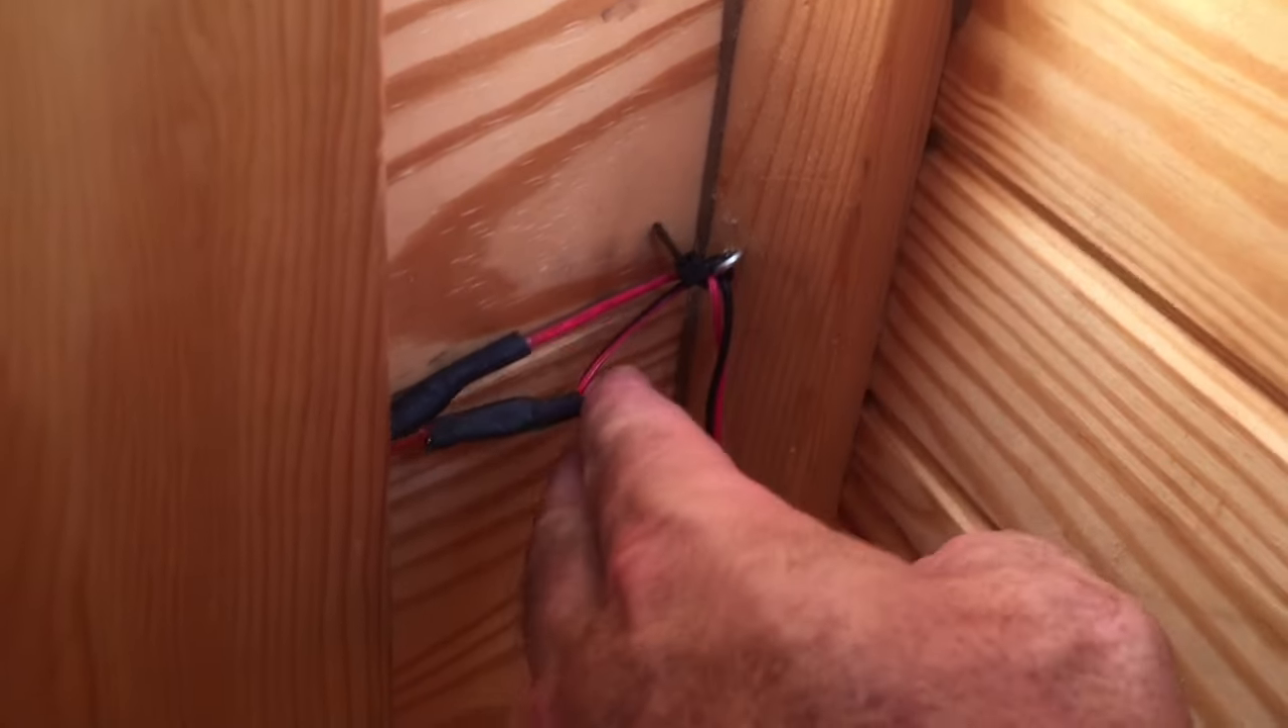This is where the wiring that came with the lights ended and I attached more wiring there.